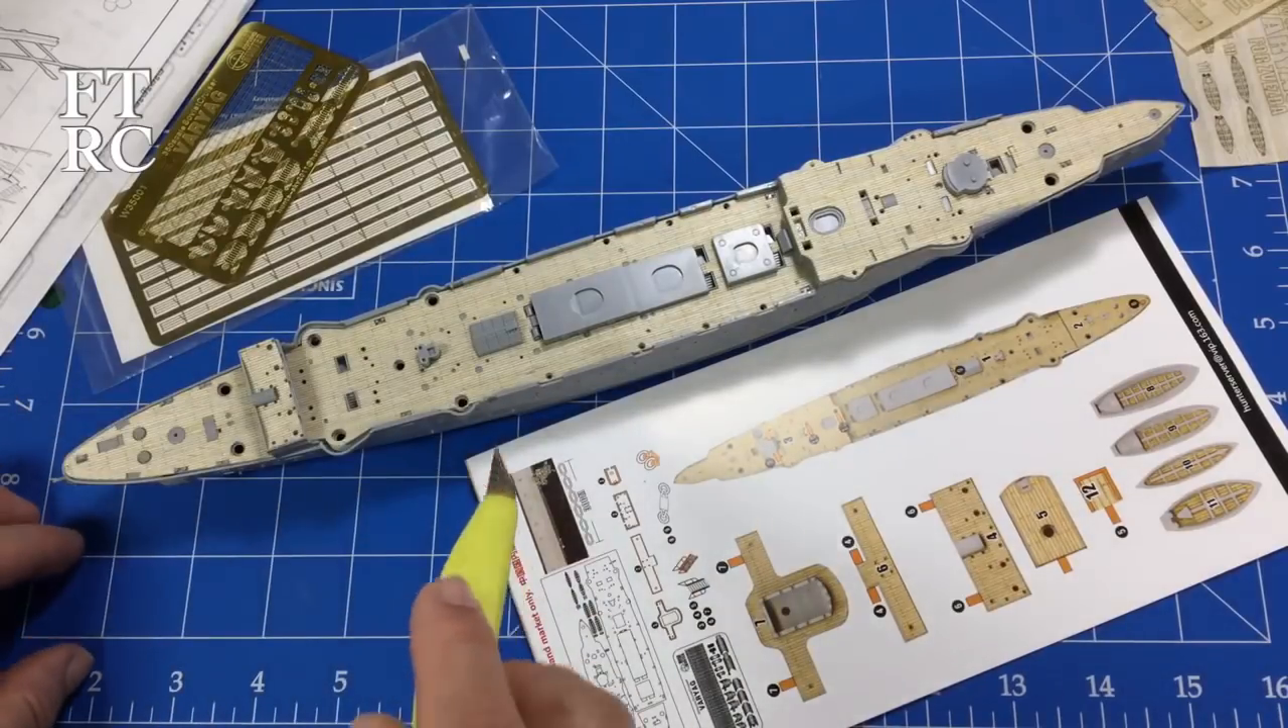The woodhunter deck is fitting really nicely and doesn't it look good?